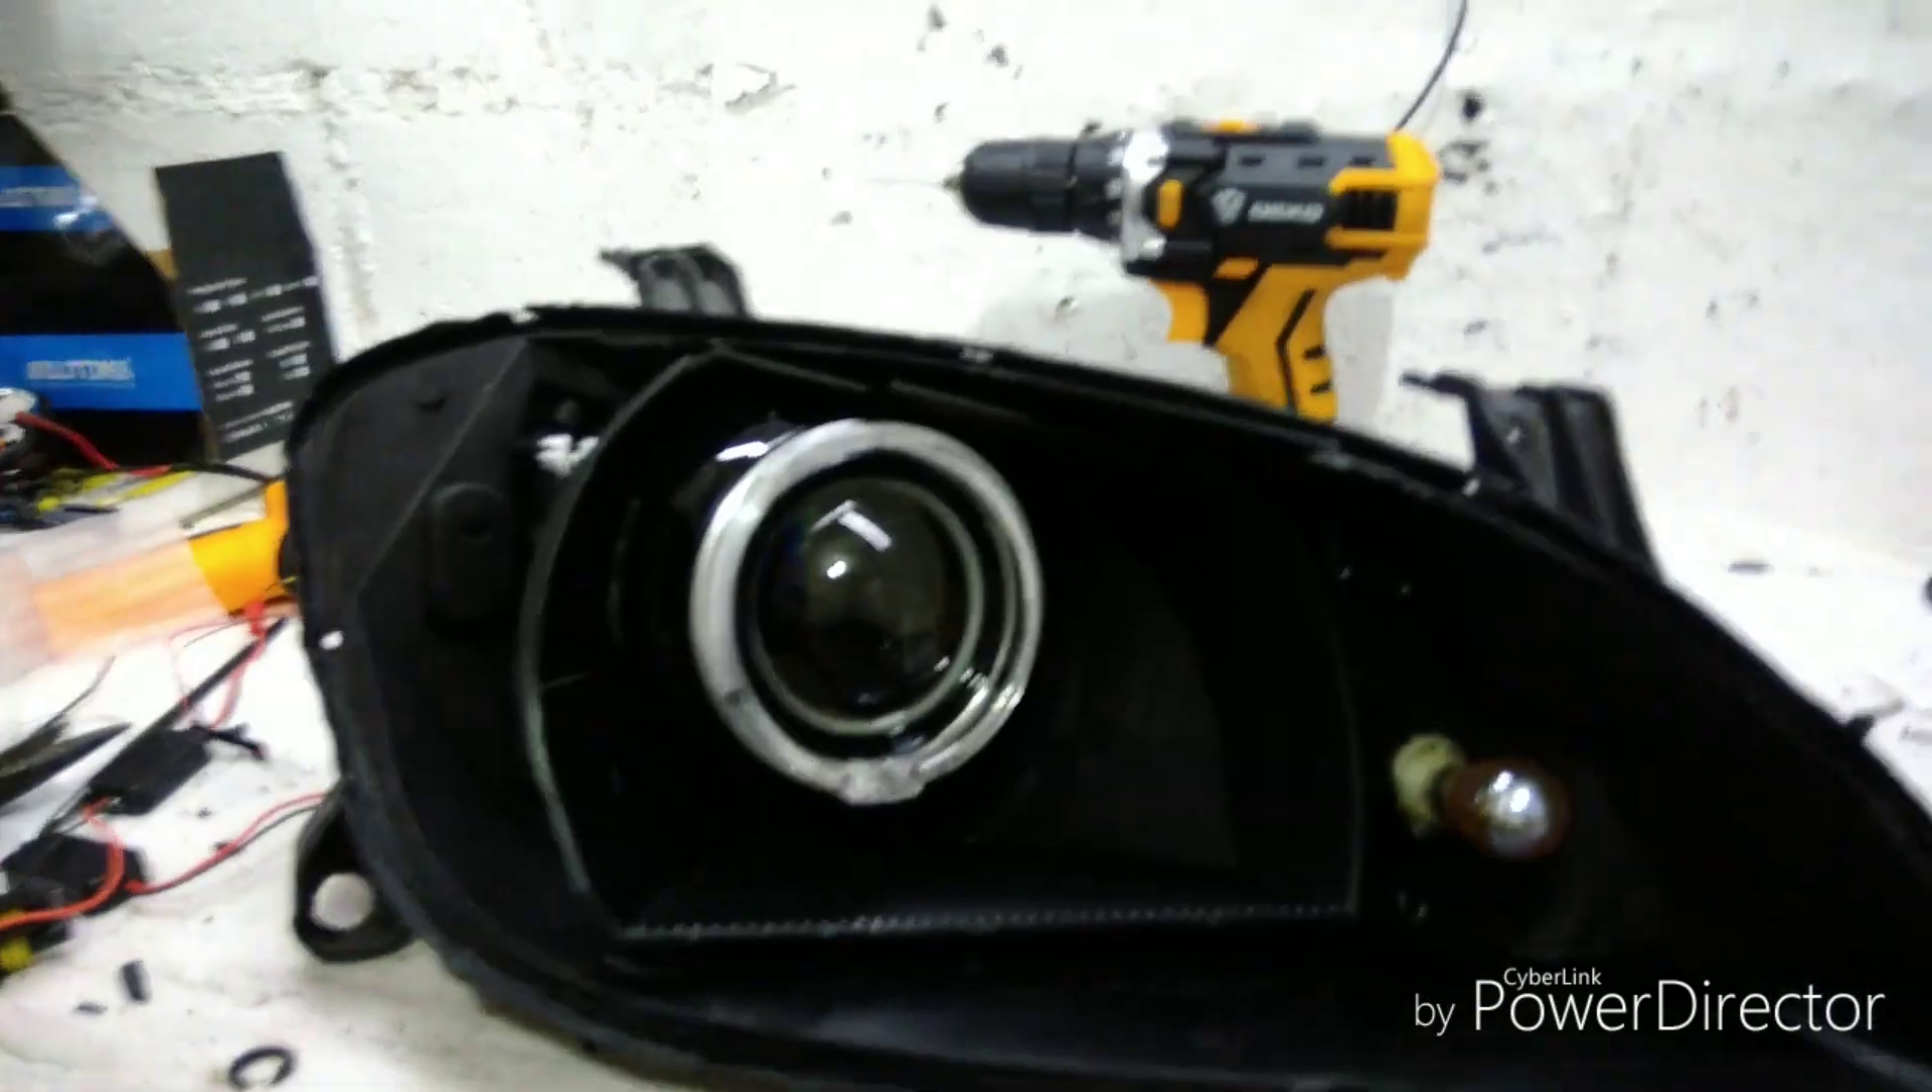O farol fixo com o Angel já fixado no lugar.